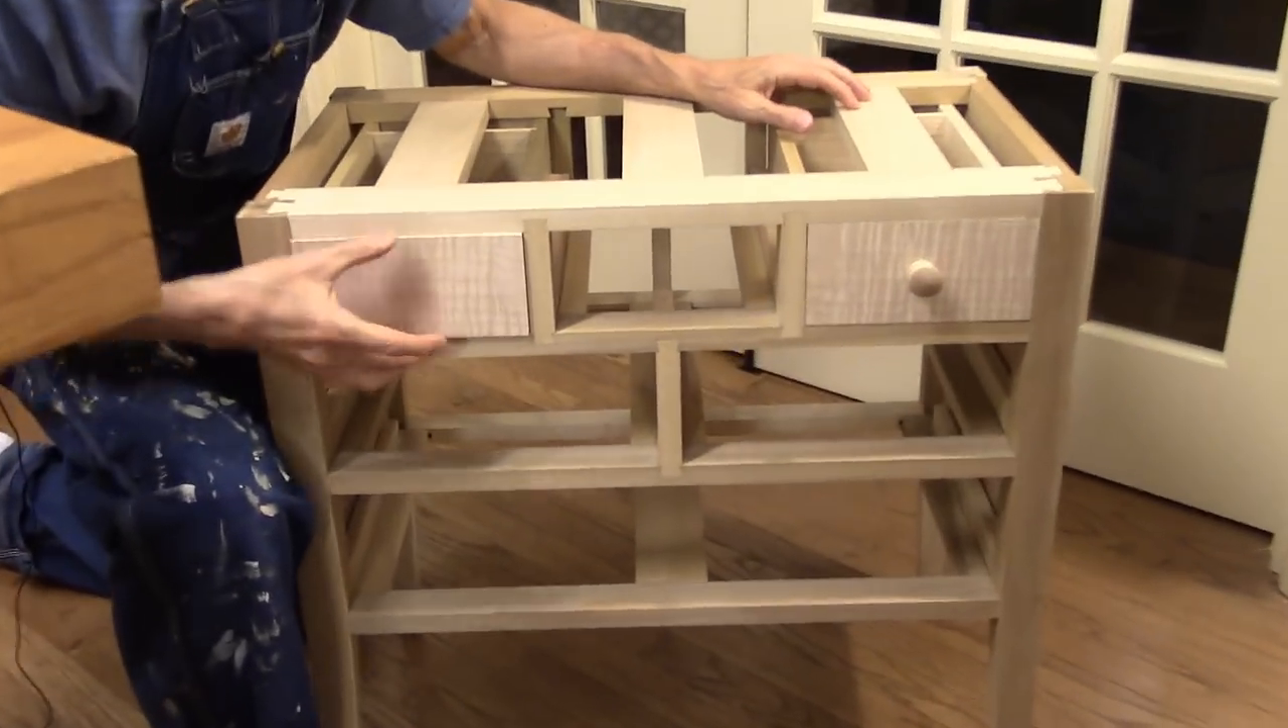And you can see my drawers in place.